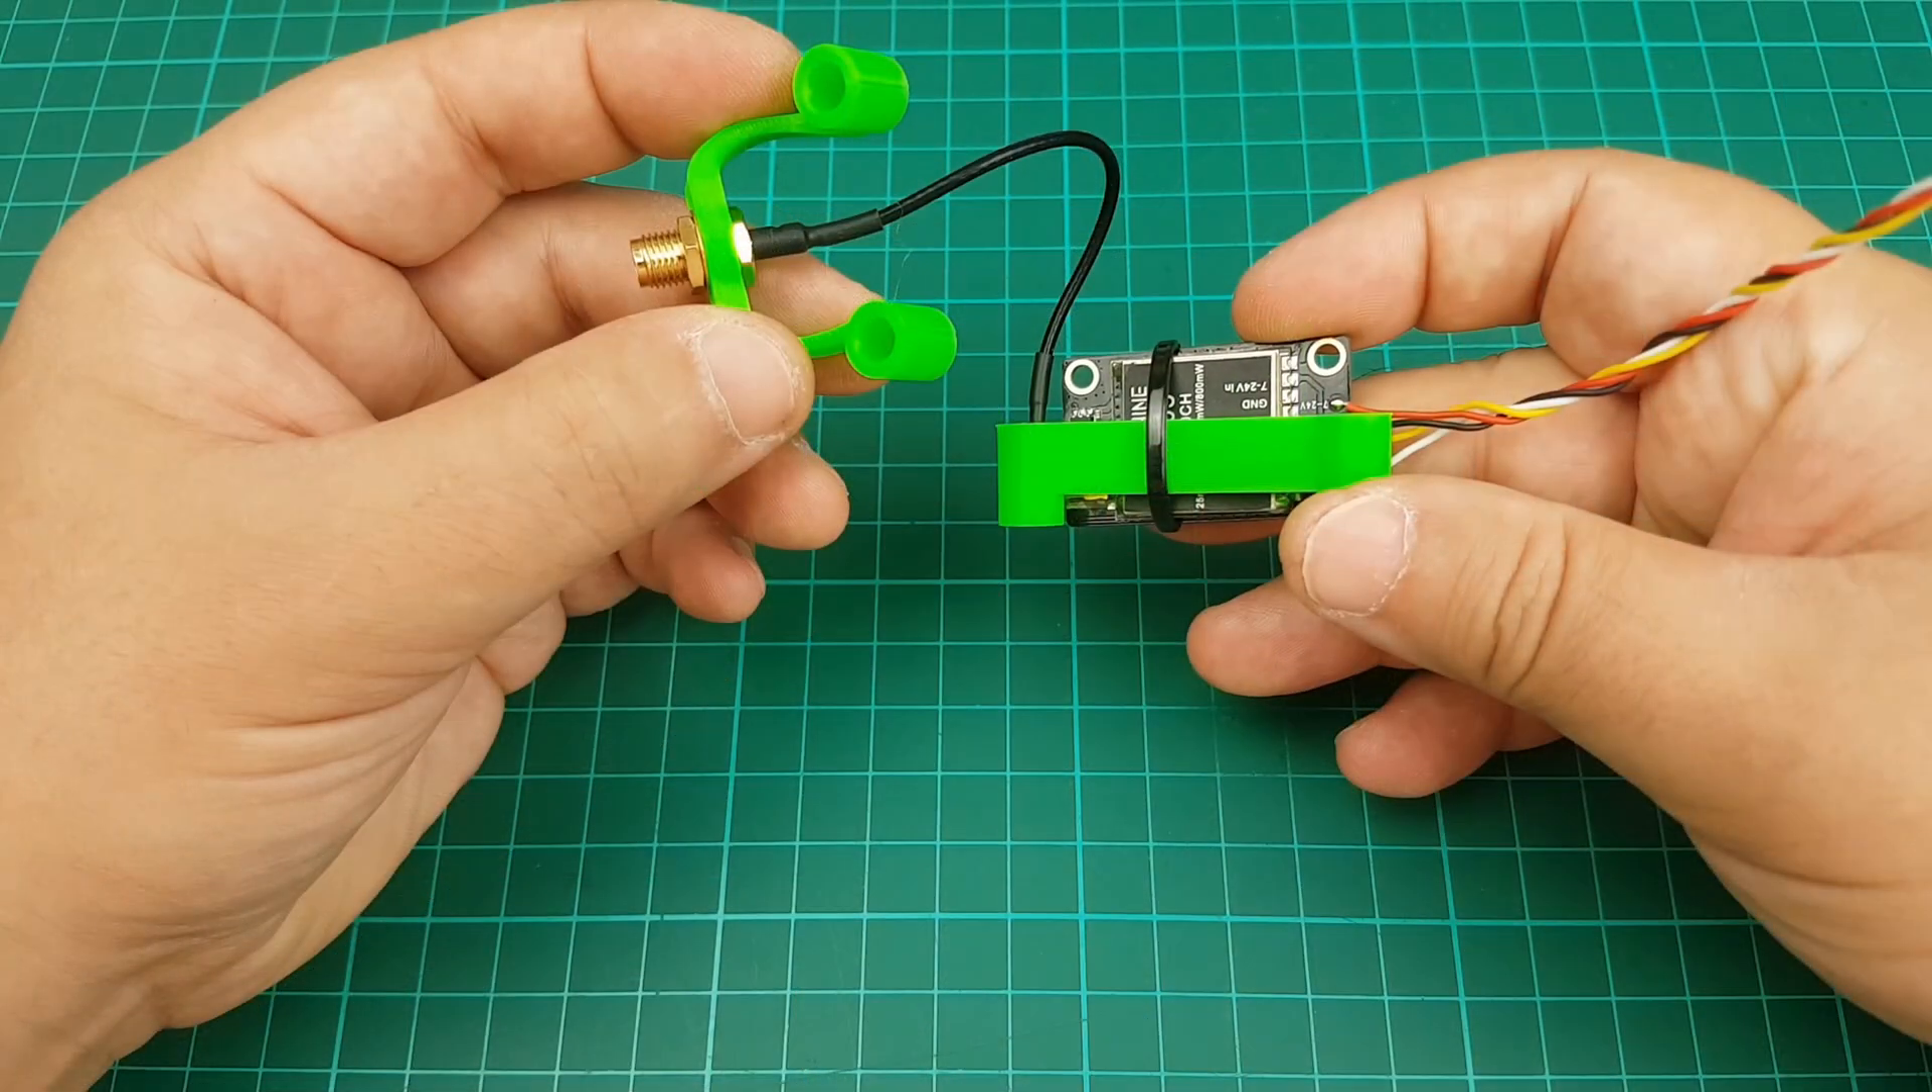Ho messo anche la prolunga della VTX nel relativo supporto e sono pronto per sistemare tutto nel frame.